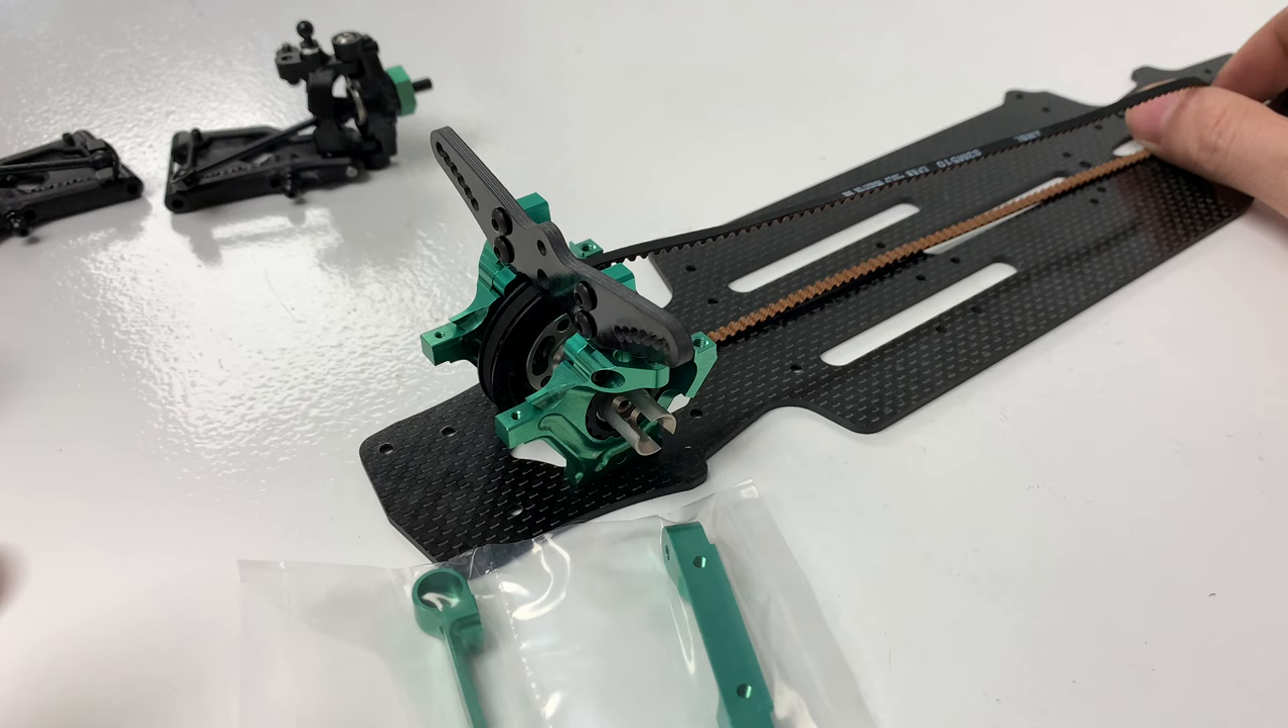So, we've got the front arms holders to go on.